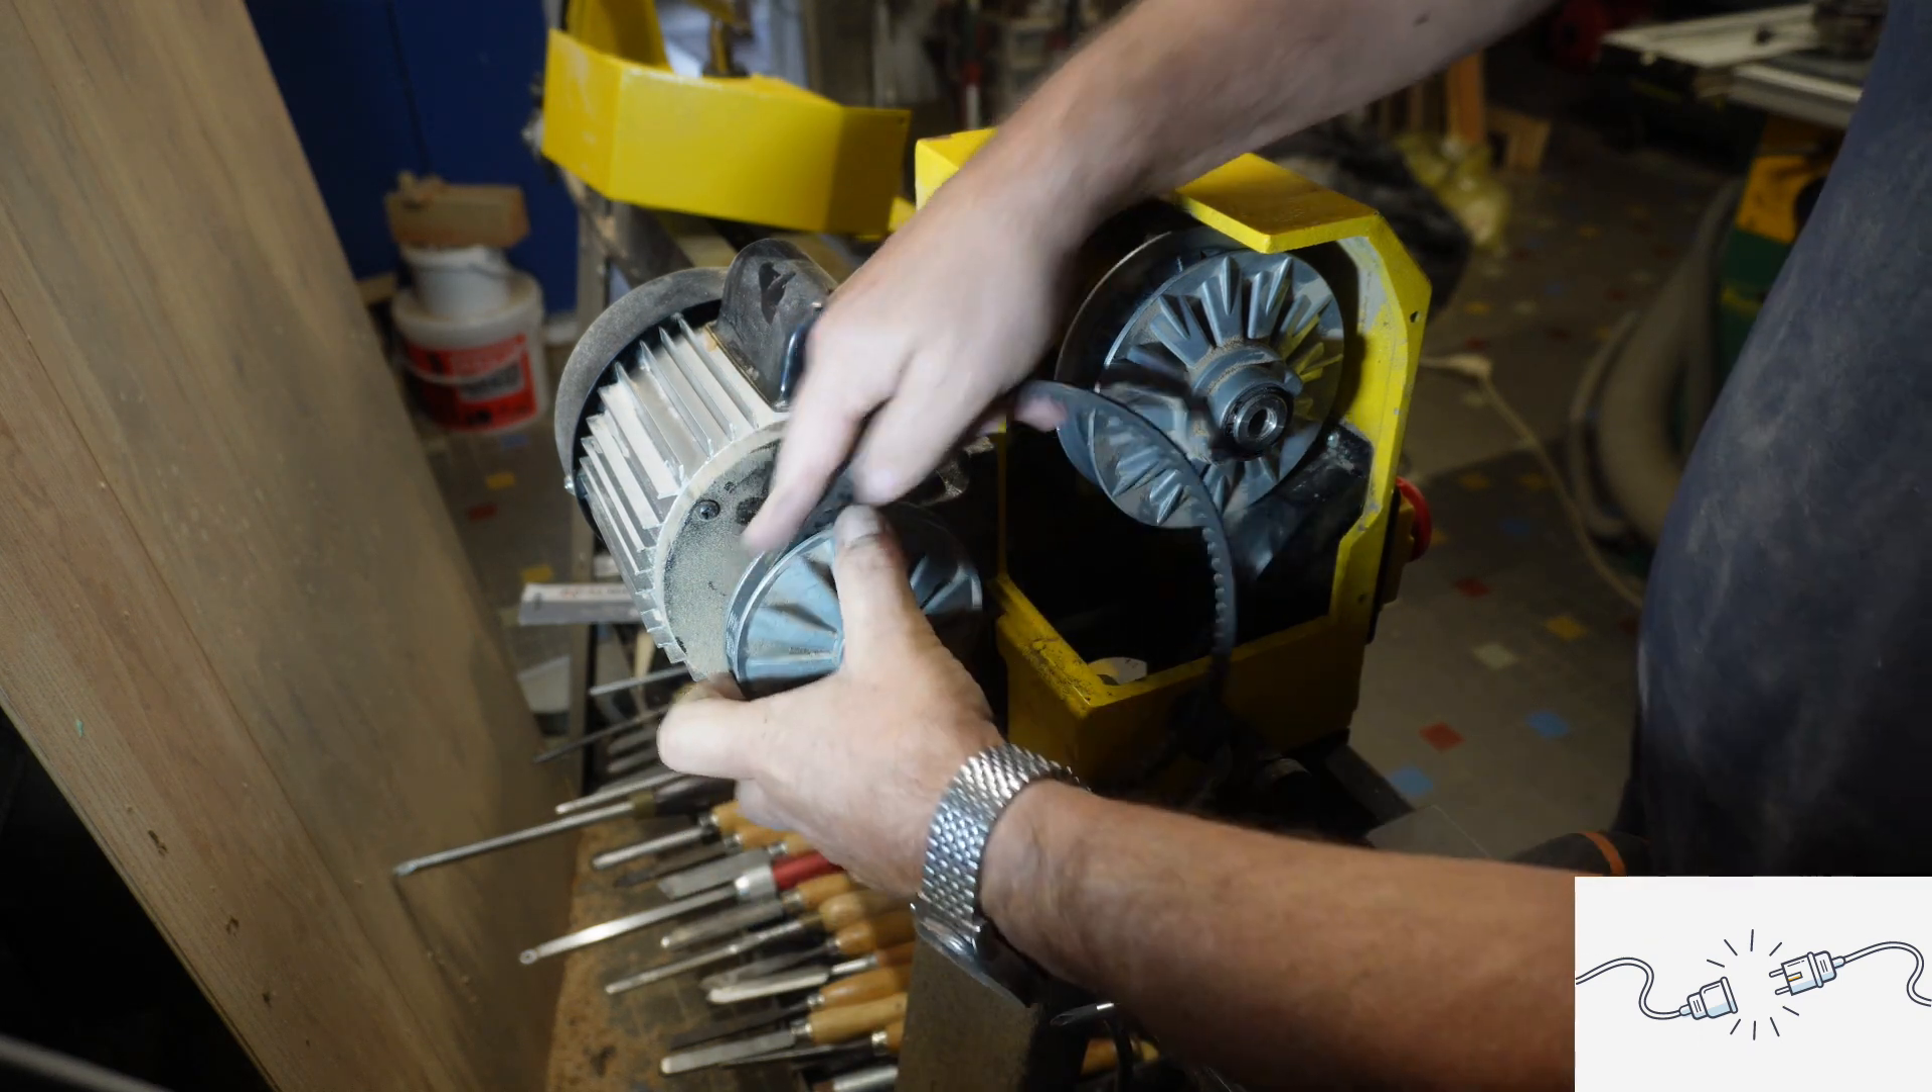Il ne reste plus qu'à remettre la courroie tout simplement.